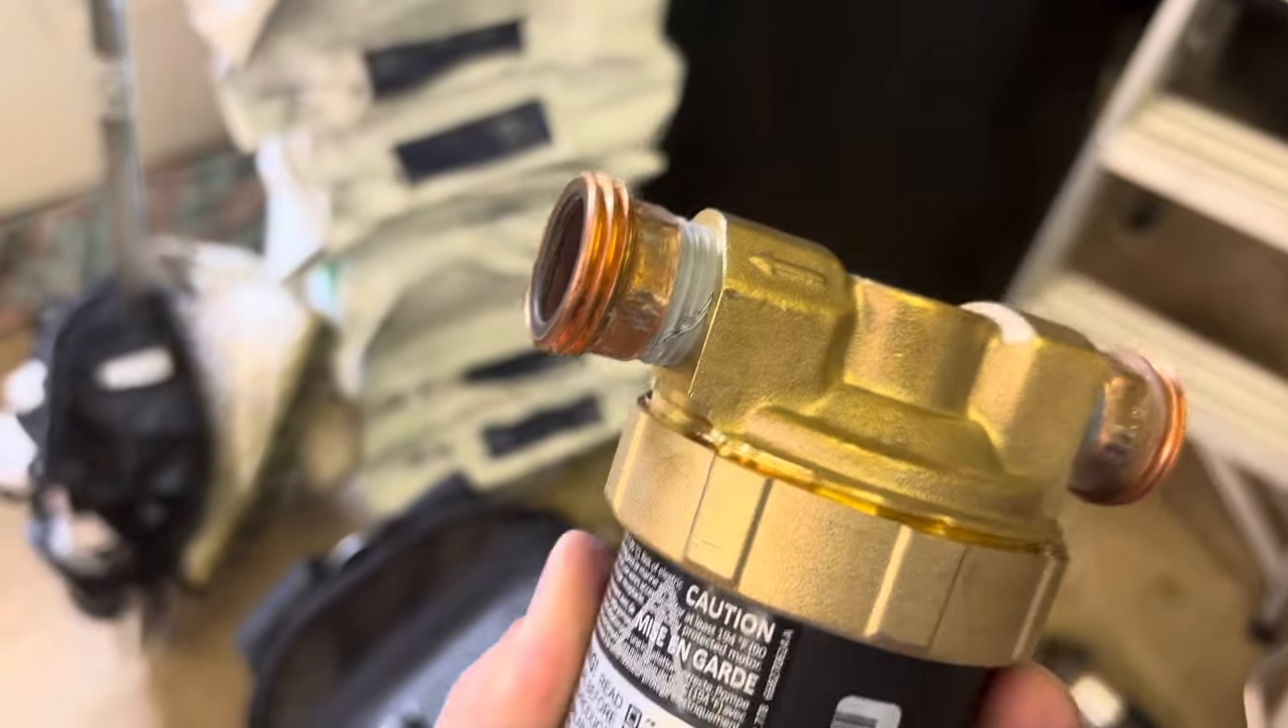All right guys we got our fittings installed in our new pump.